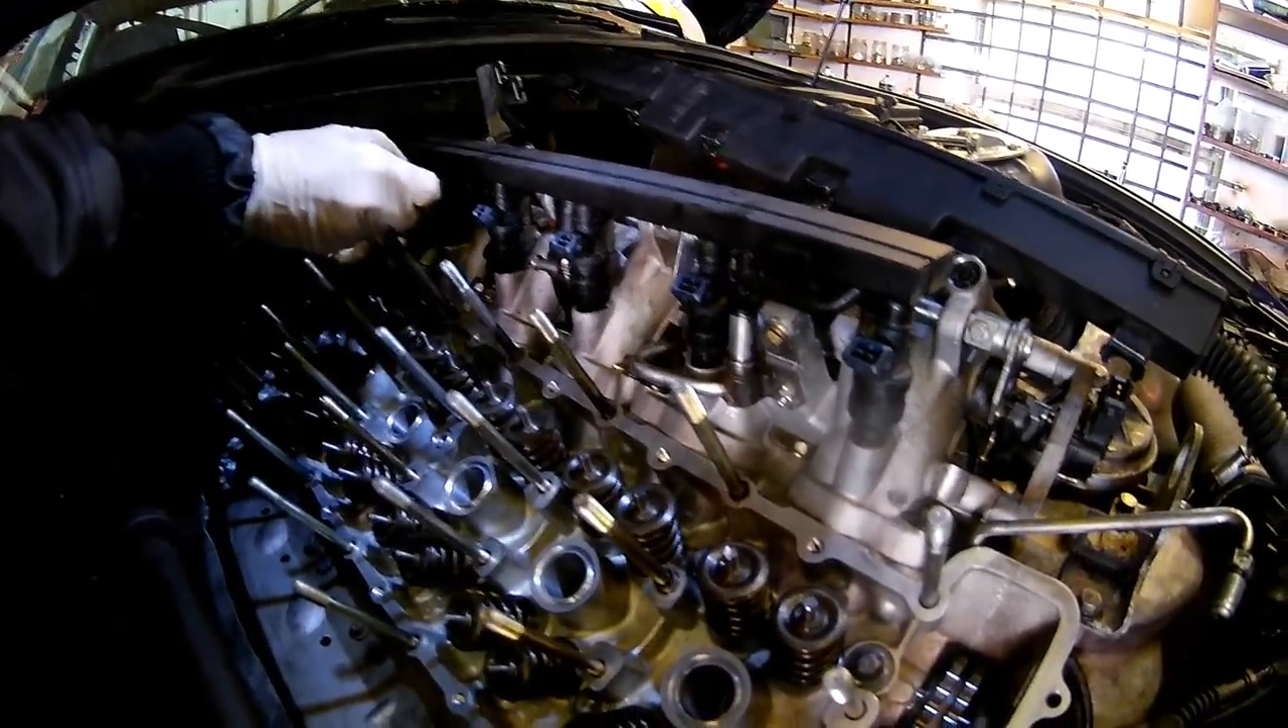Die Einspritzleiste mit den Einspritzventilen ist gerade eingebaut worden, befindet sich hier.